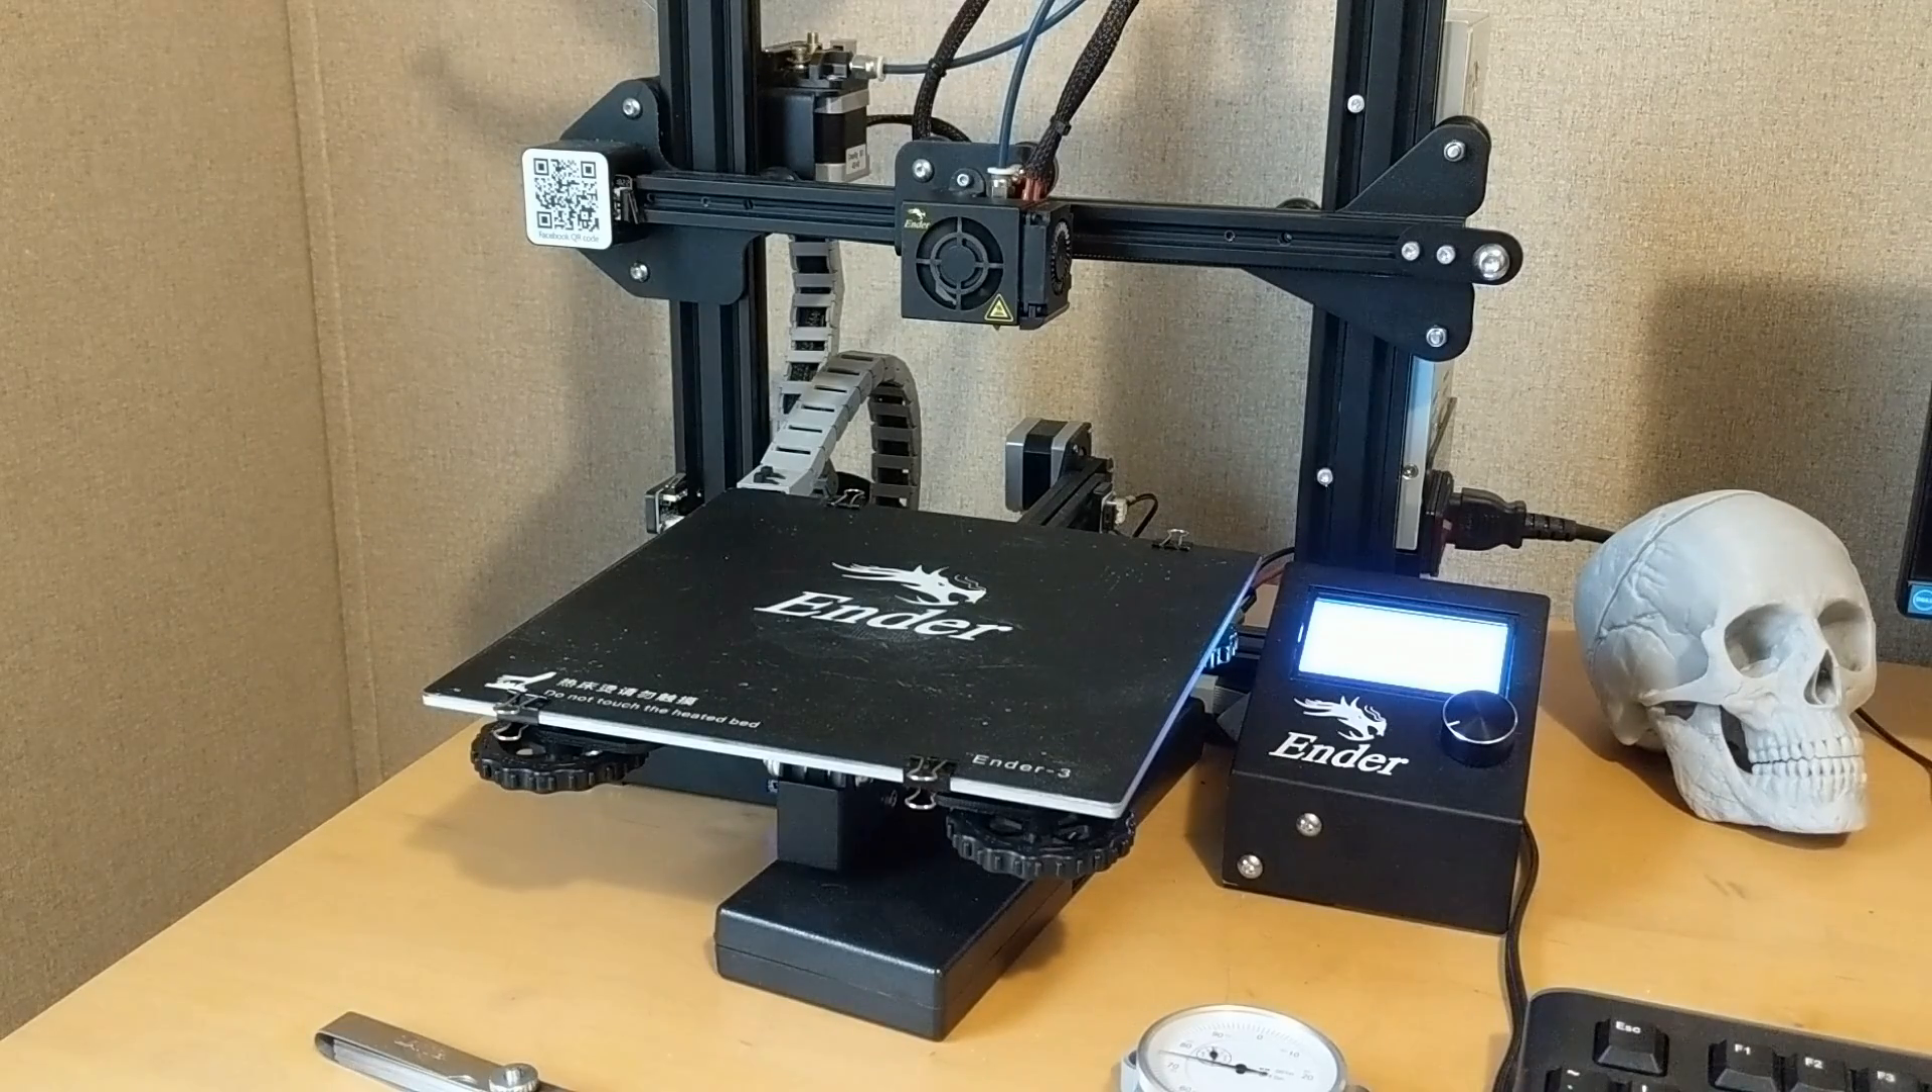I've got the bed mostly reassembled and kind of level.